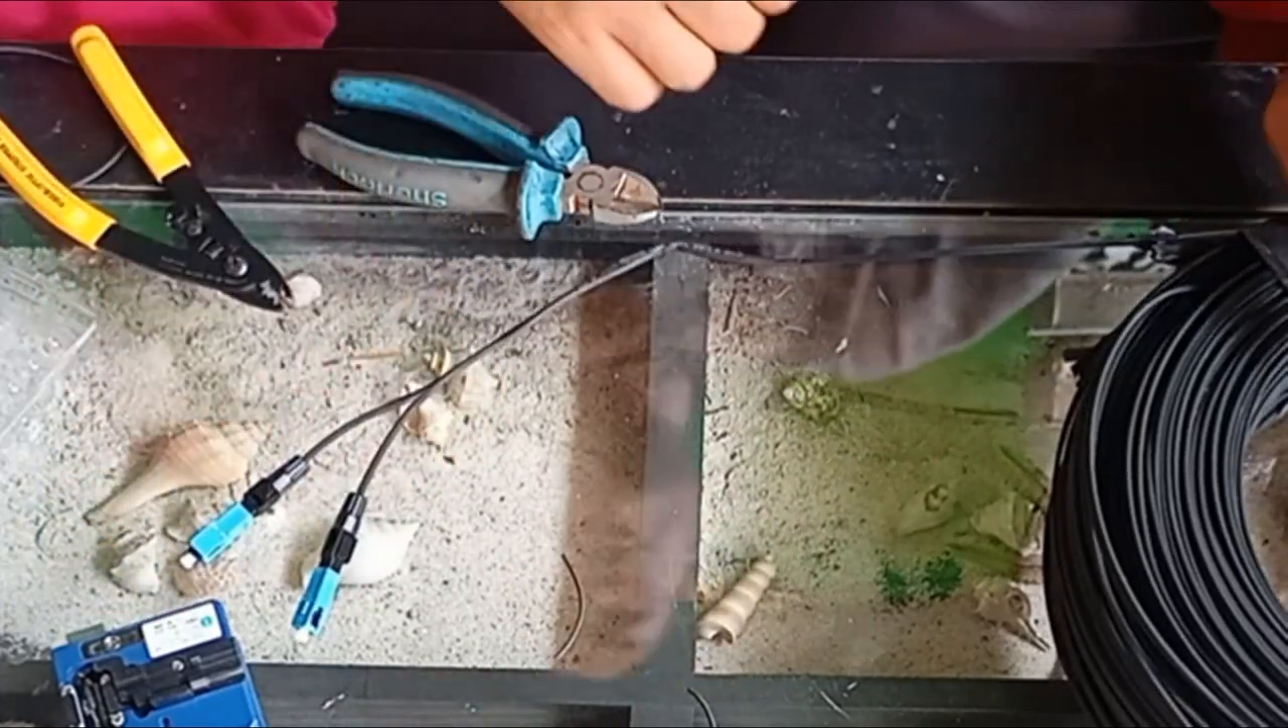Ya ini seperti ini rapi ya sudah terpasang konektornya sudah dua konektor.